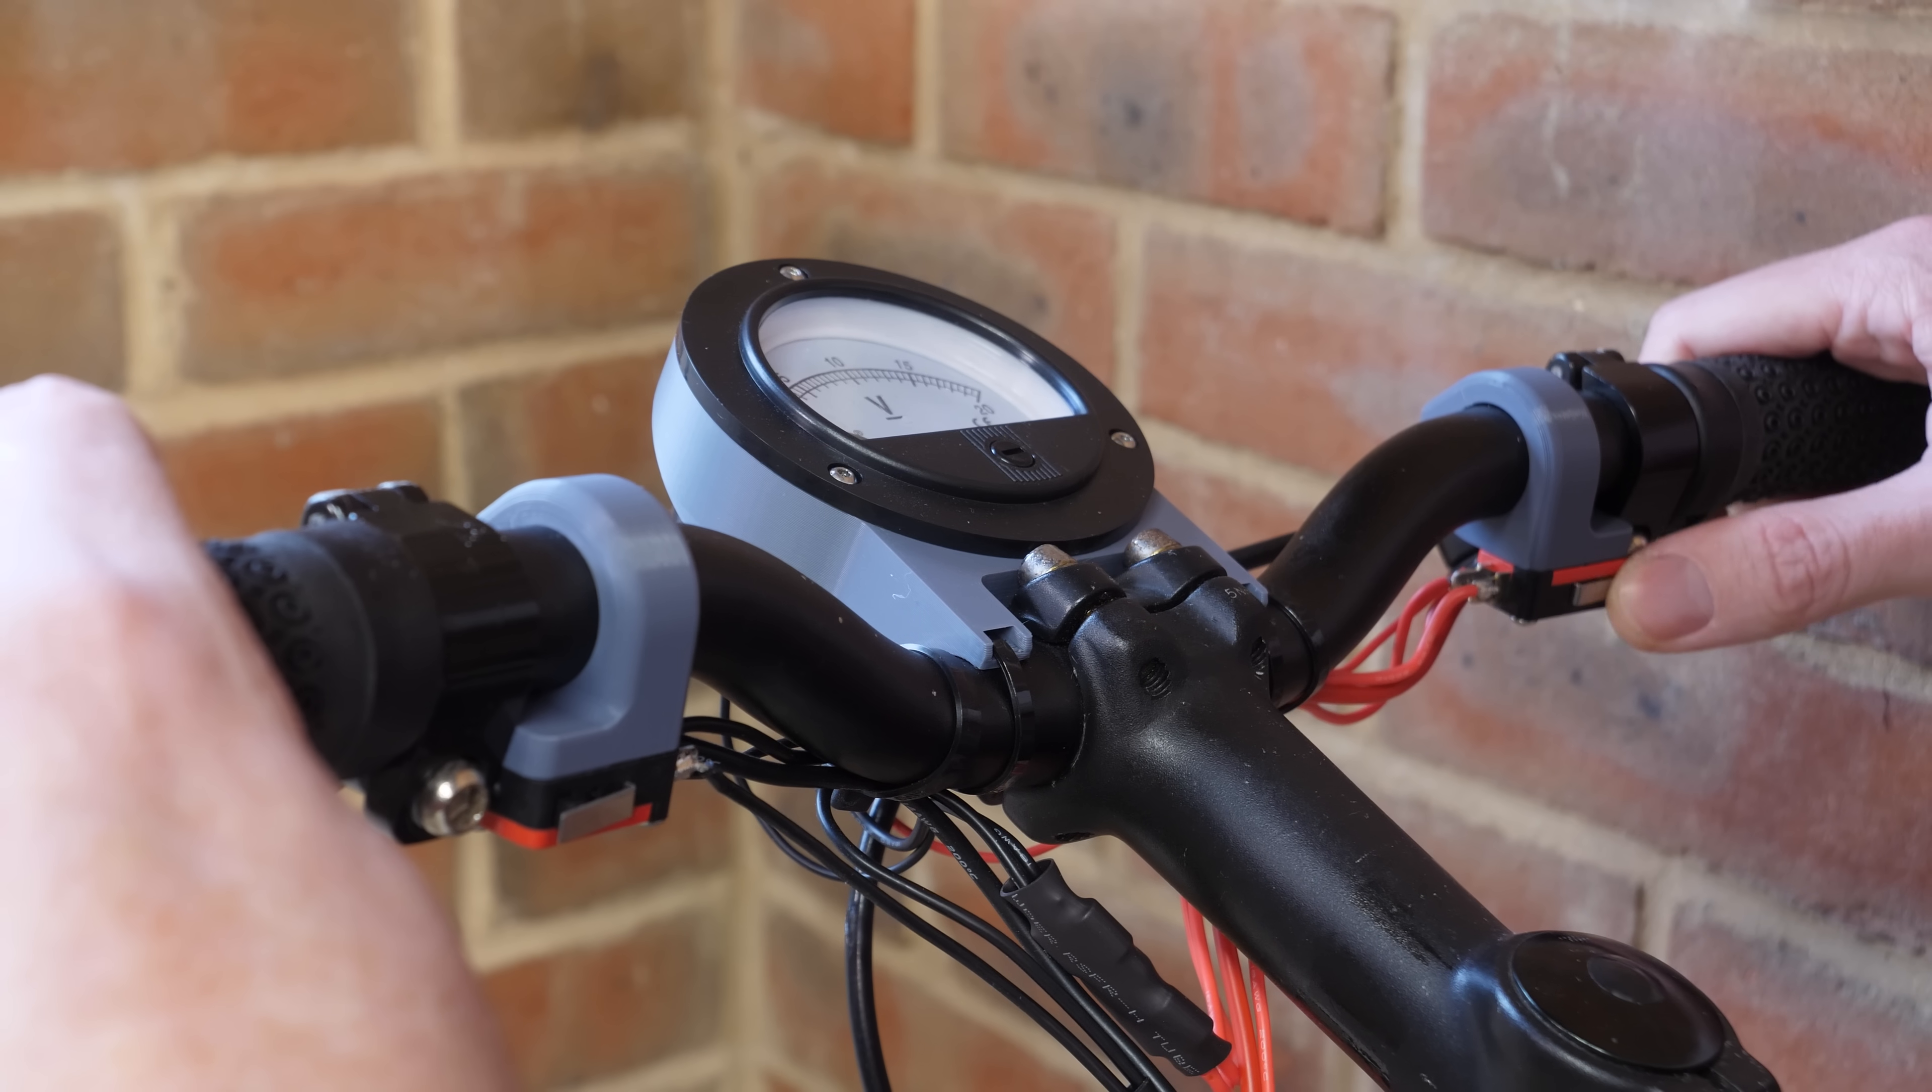I've also mounted two switches on the handlebars and some slightly messy wiring.